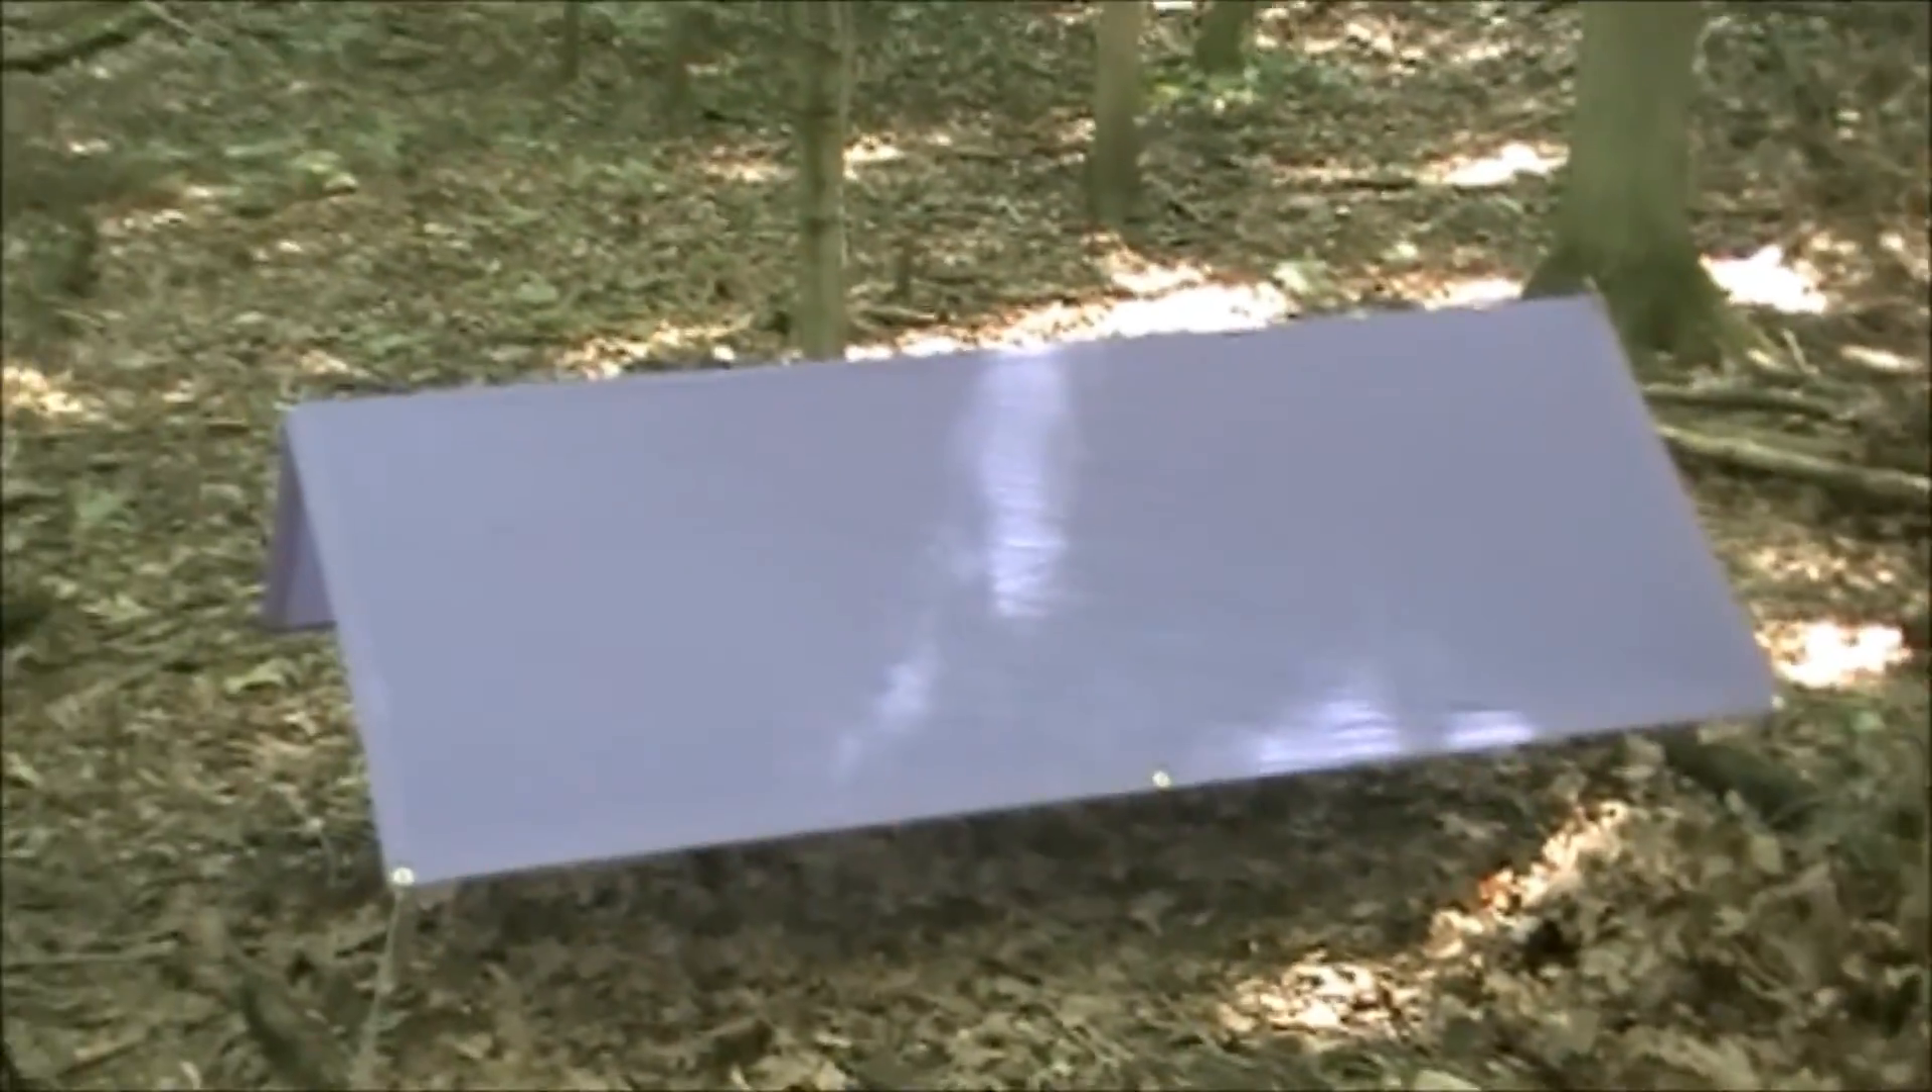Okay guys, well our shelter is now set up.